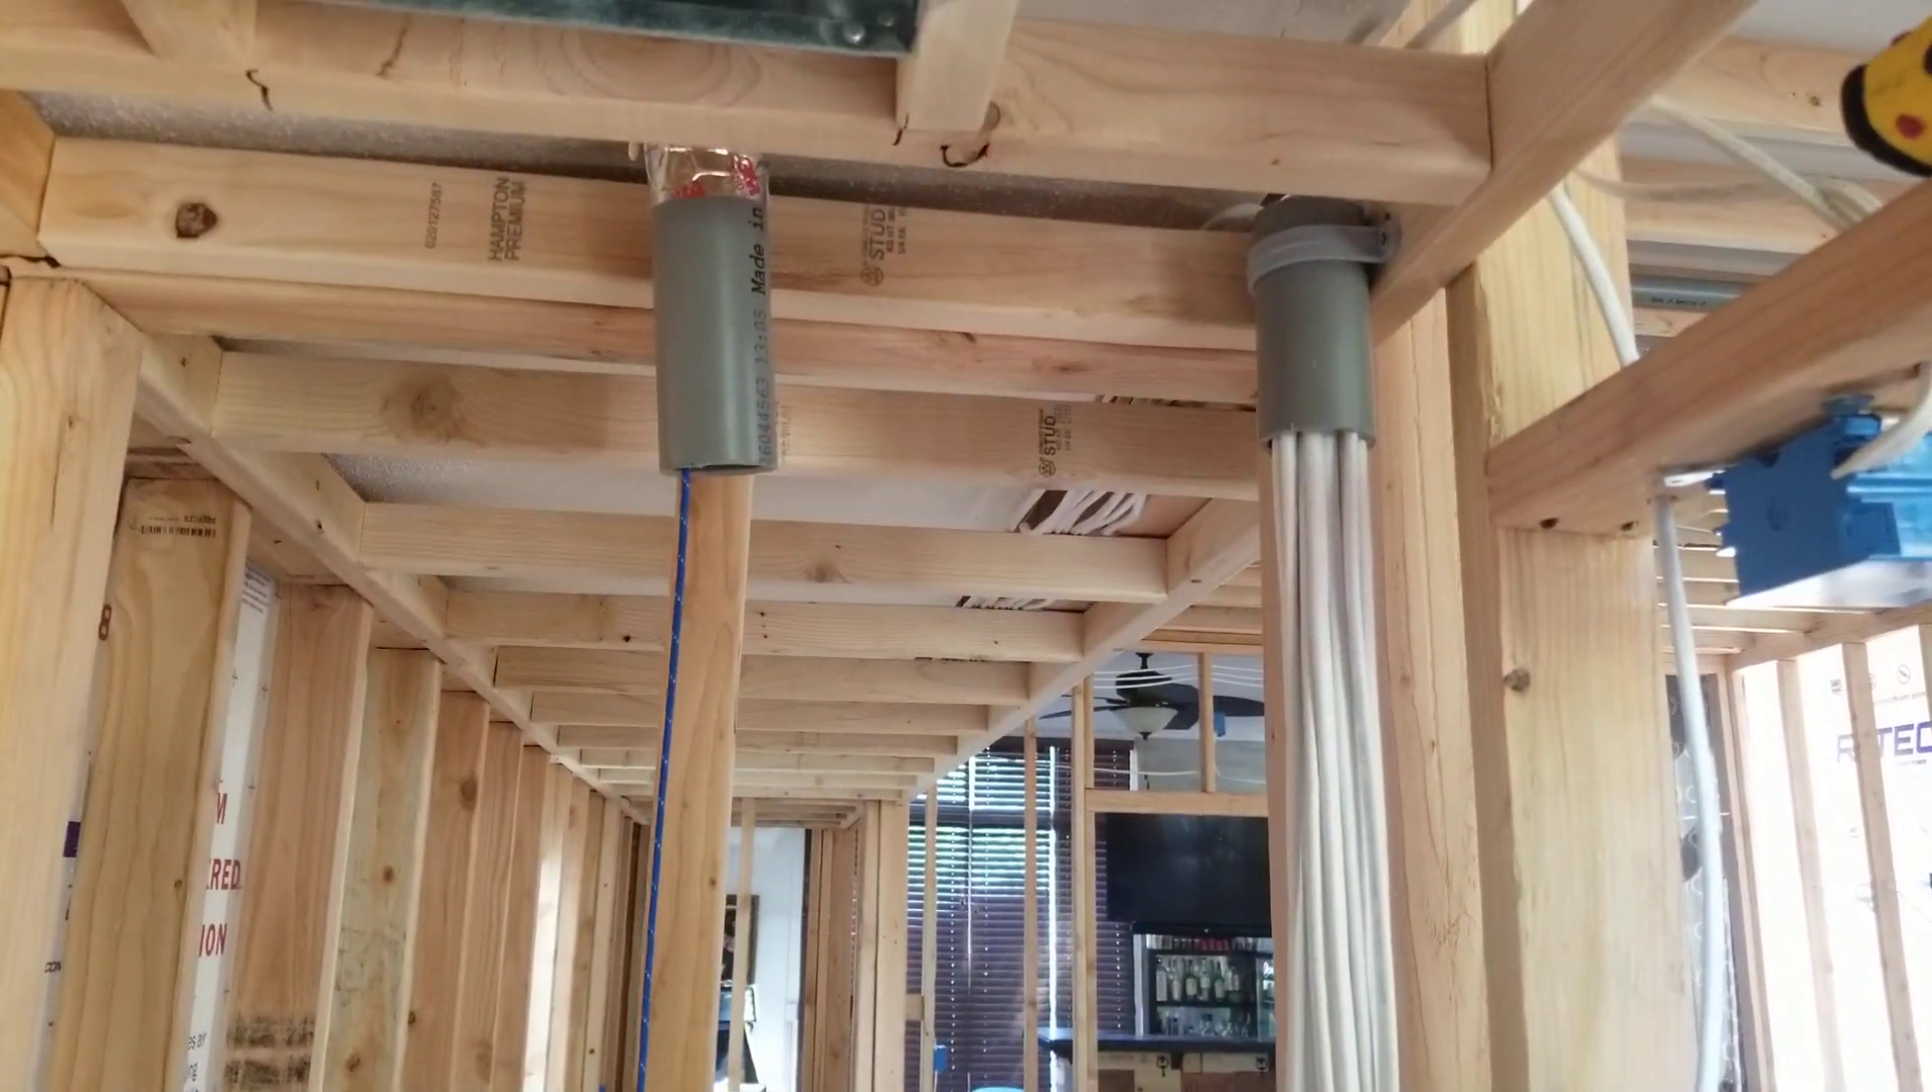So you can see I've already run all the speaker cable down into this closet and then we've got our exhaust and our HDMI ethernet conduit run coming in here.